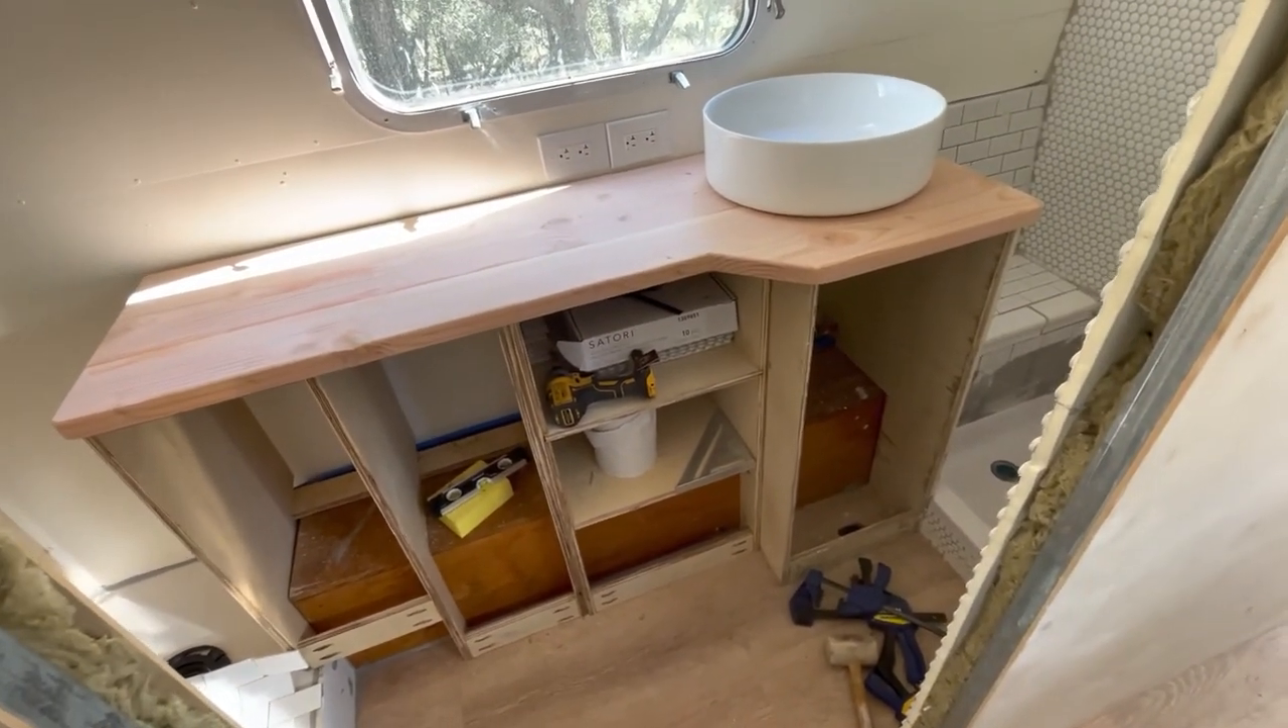The countertop for the bathroom is cut and in place.